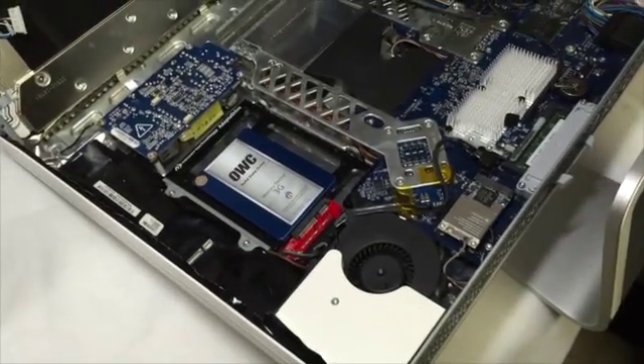And just like that, the new drive is now in place.